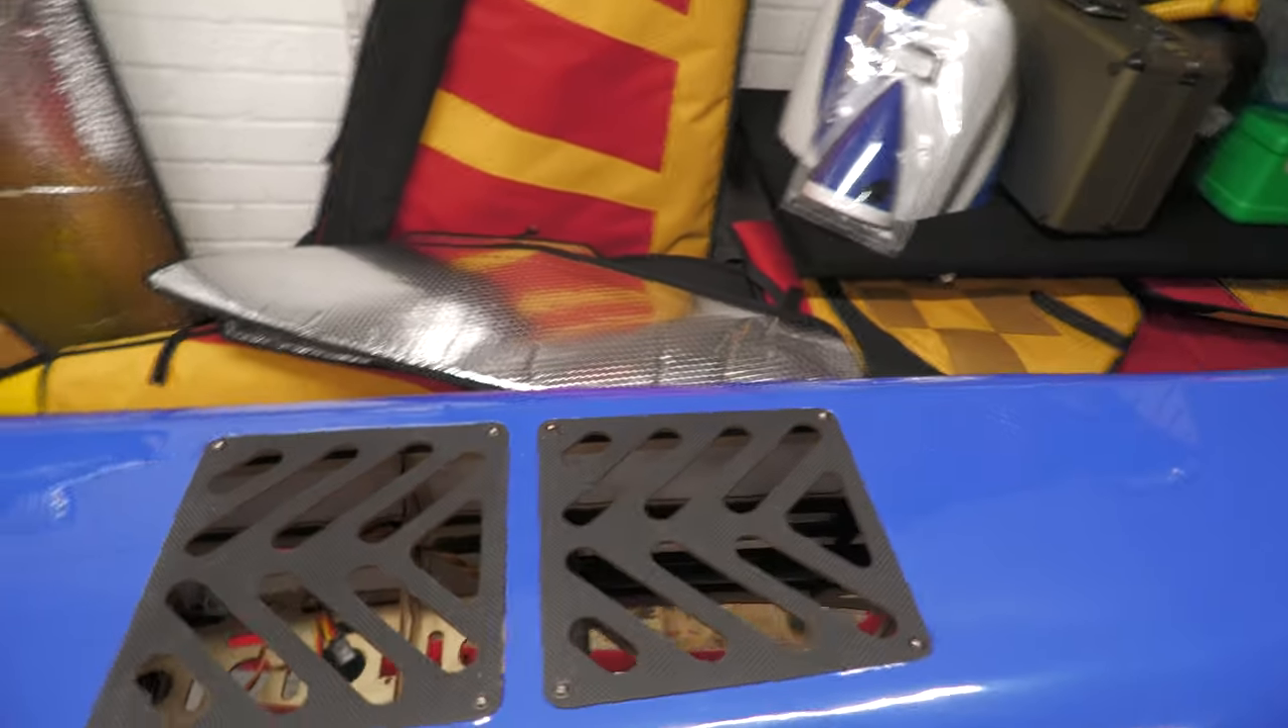There we go, both vents in.